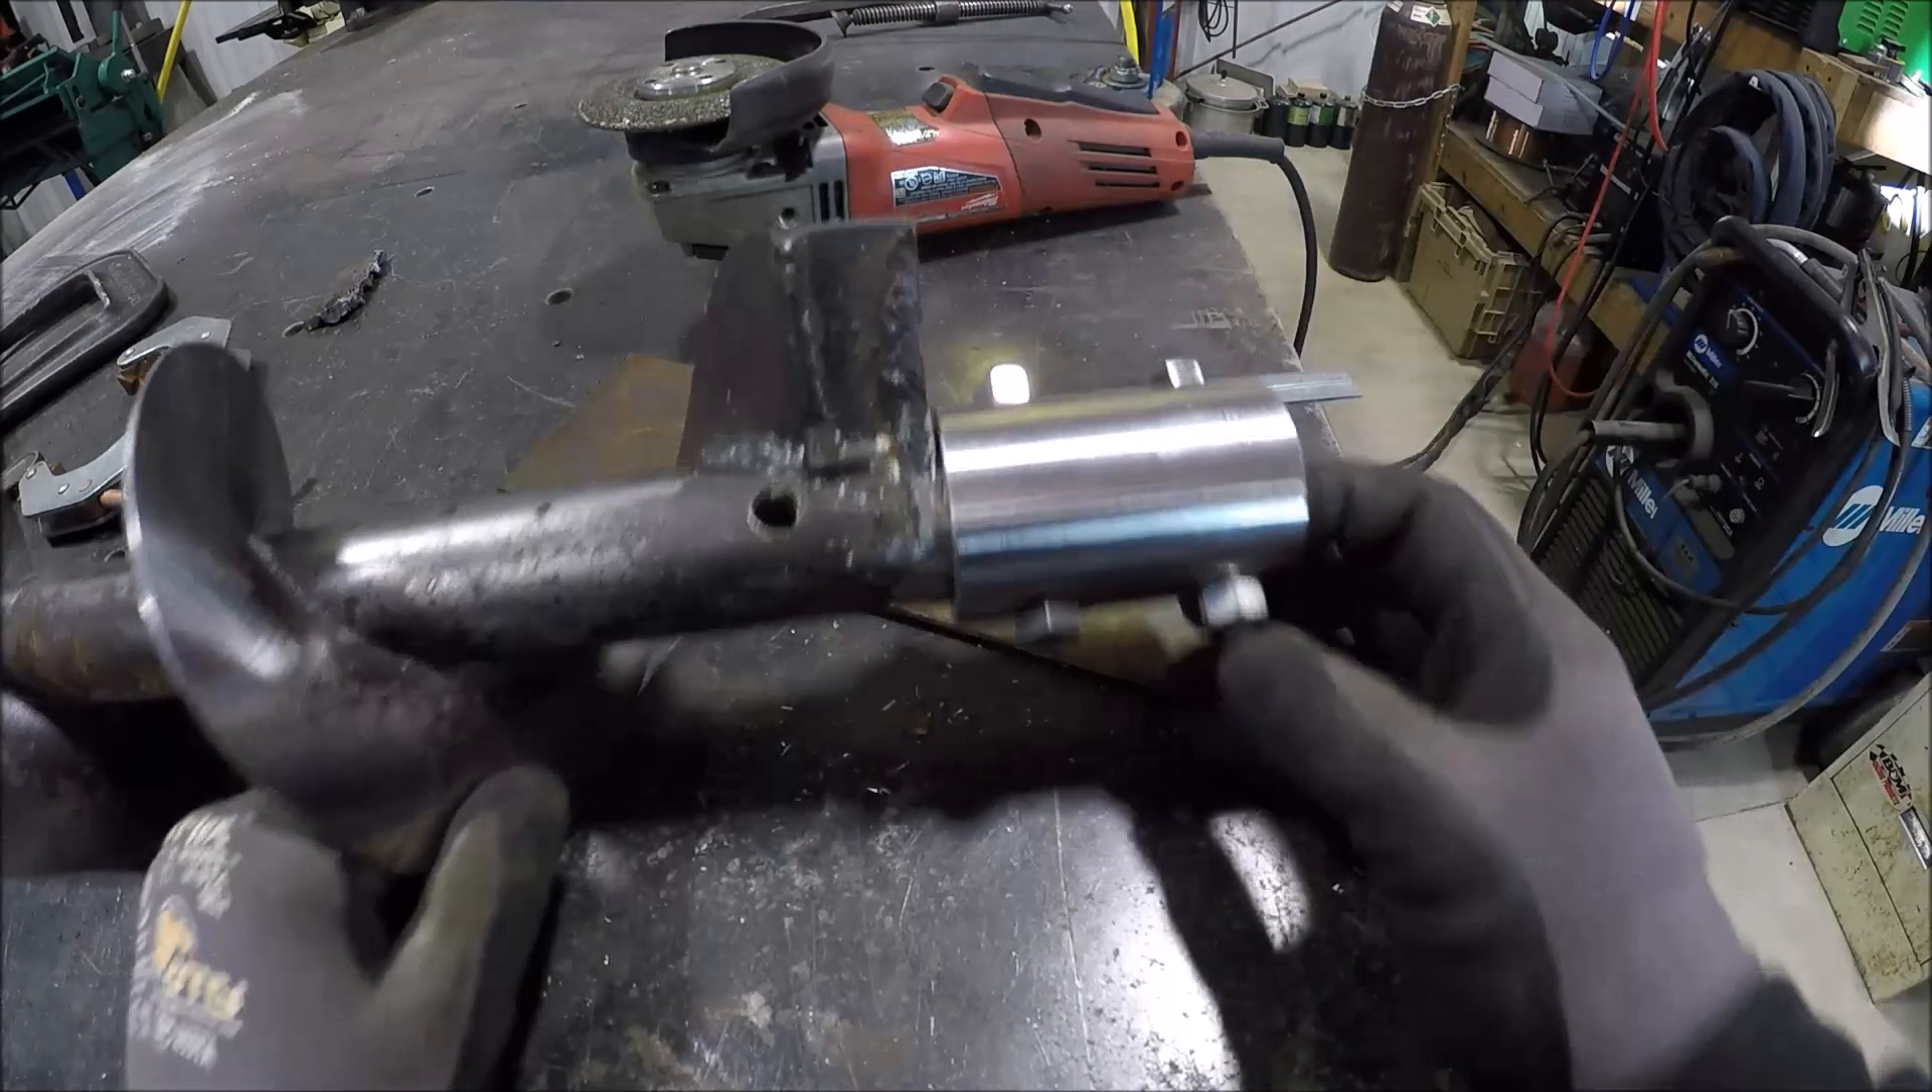Got the sleeve on got the holes drilled as they requested.